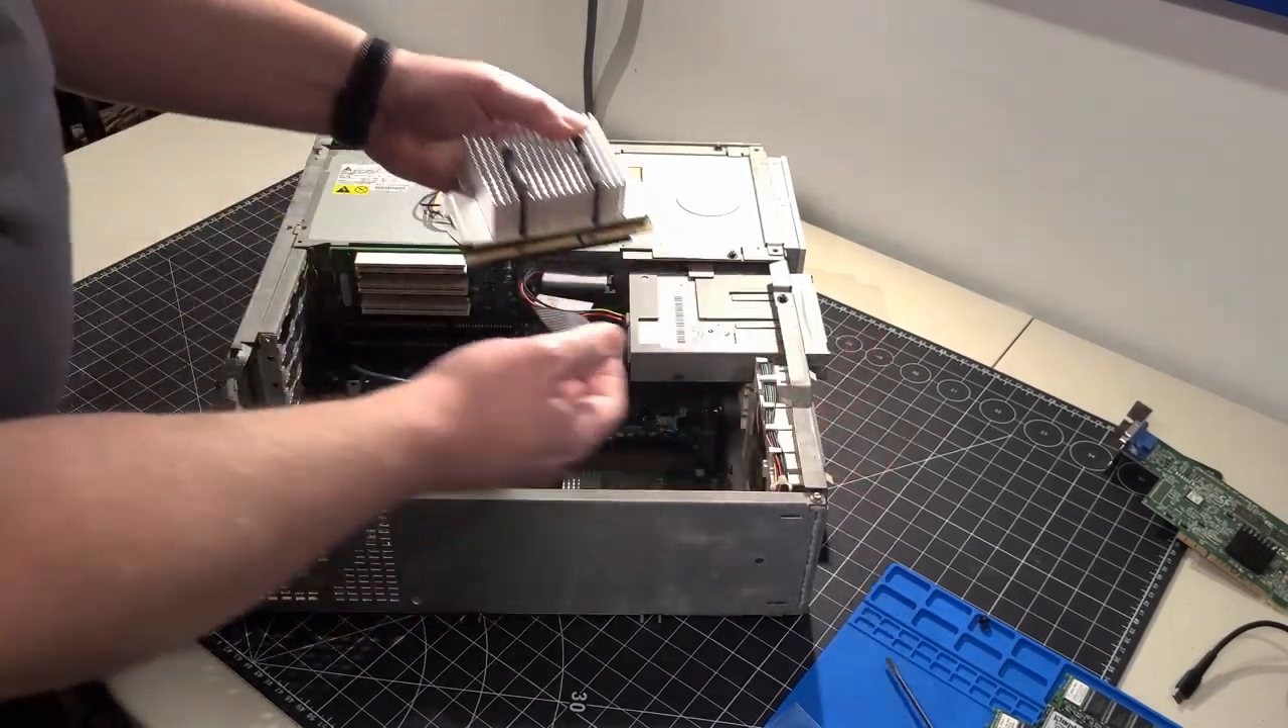Okay so we have the pentium processor removed.